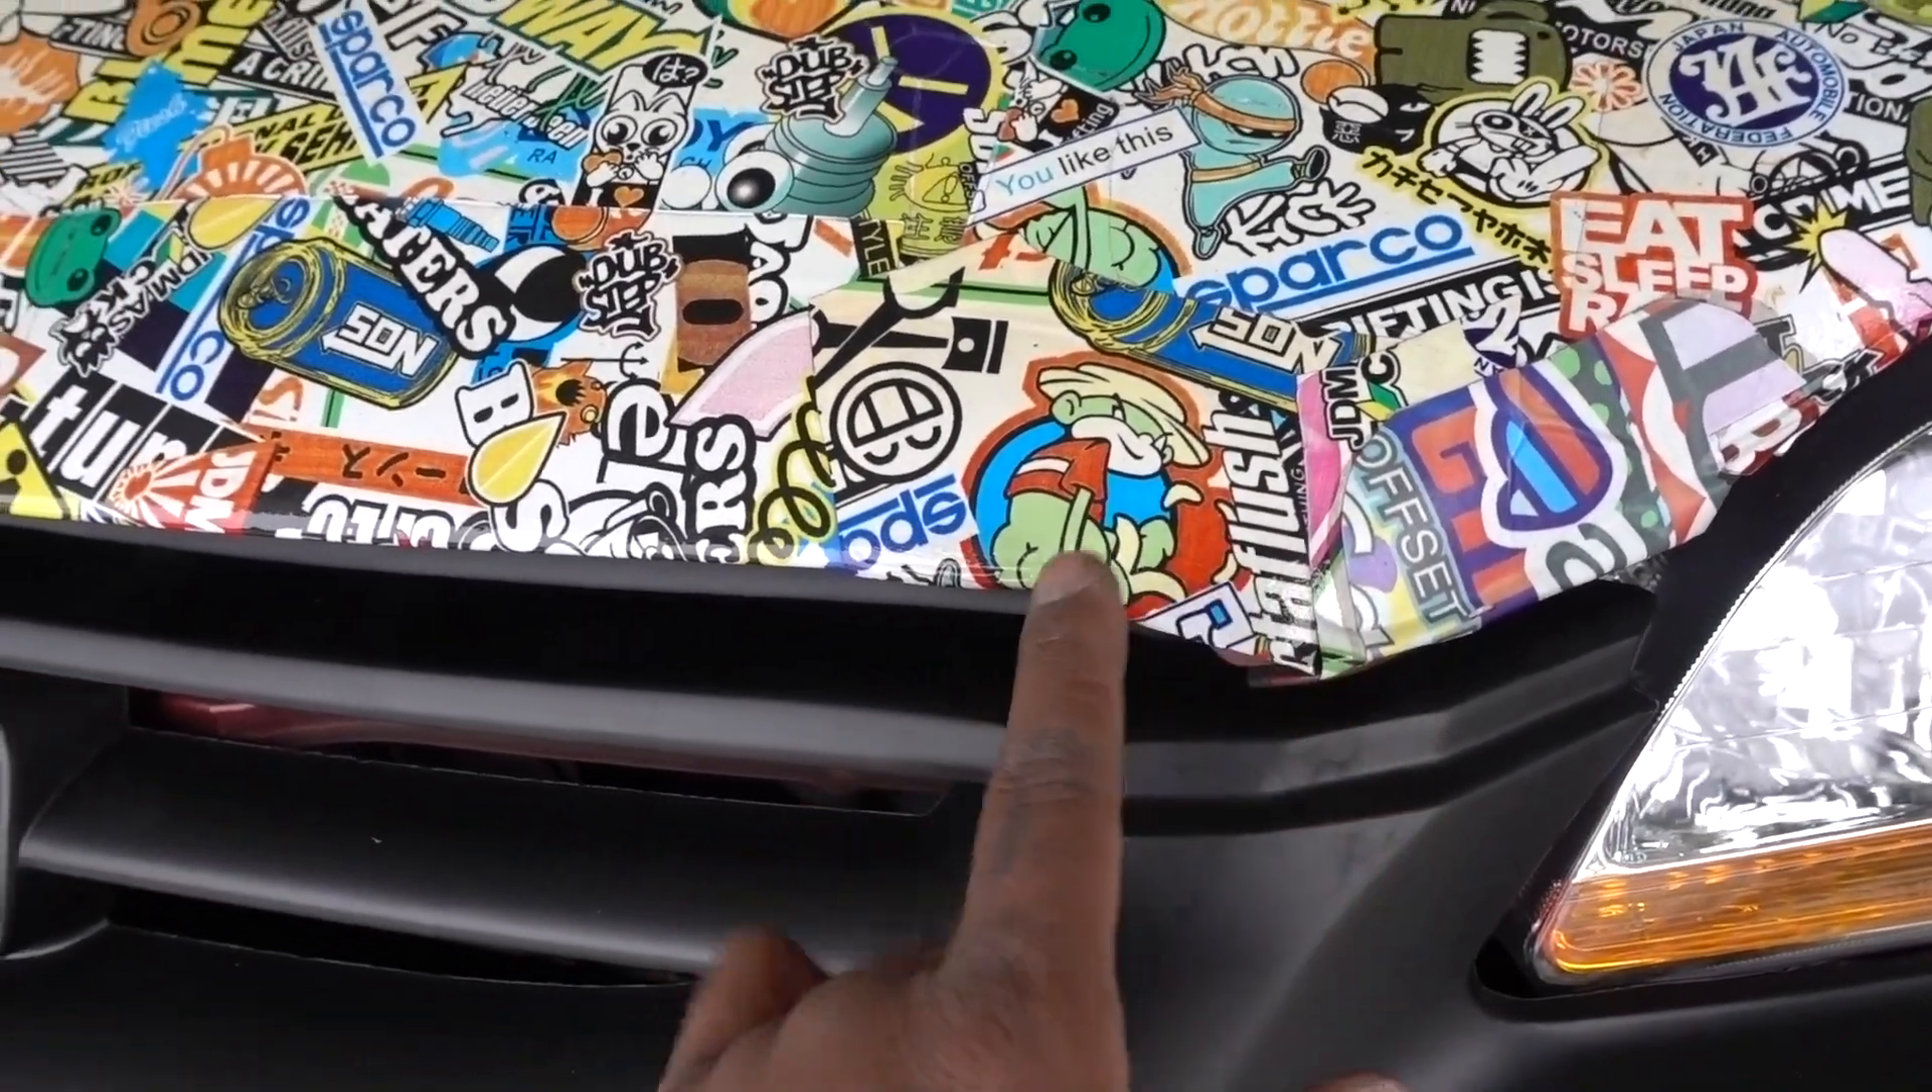The hood on the coupe is larger you can see the gap right here and this side is not straight.